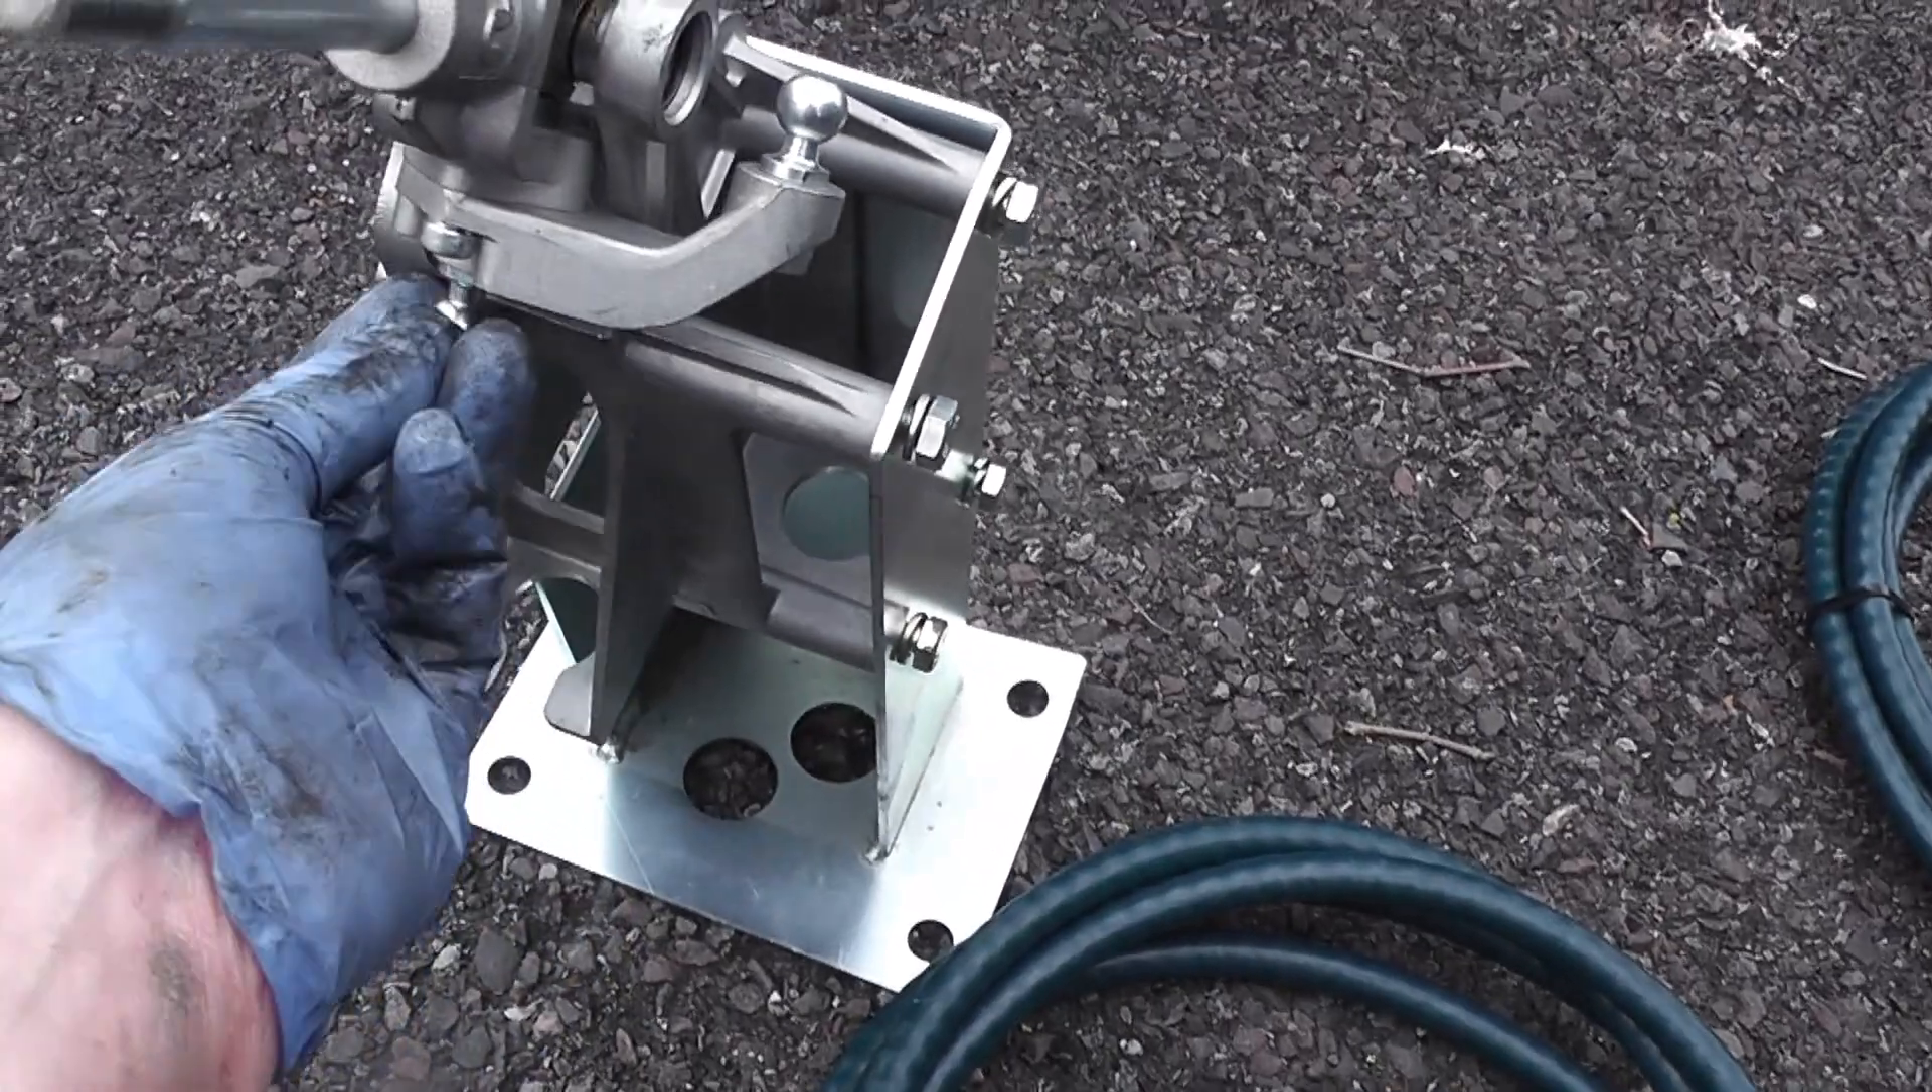So you have these two cables, and this pedestal and shifter mechanism, I've already put them together, but they do come in two separate parts.